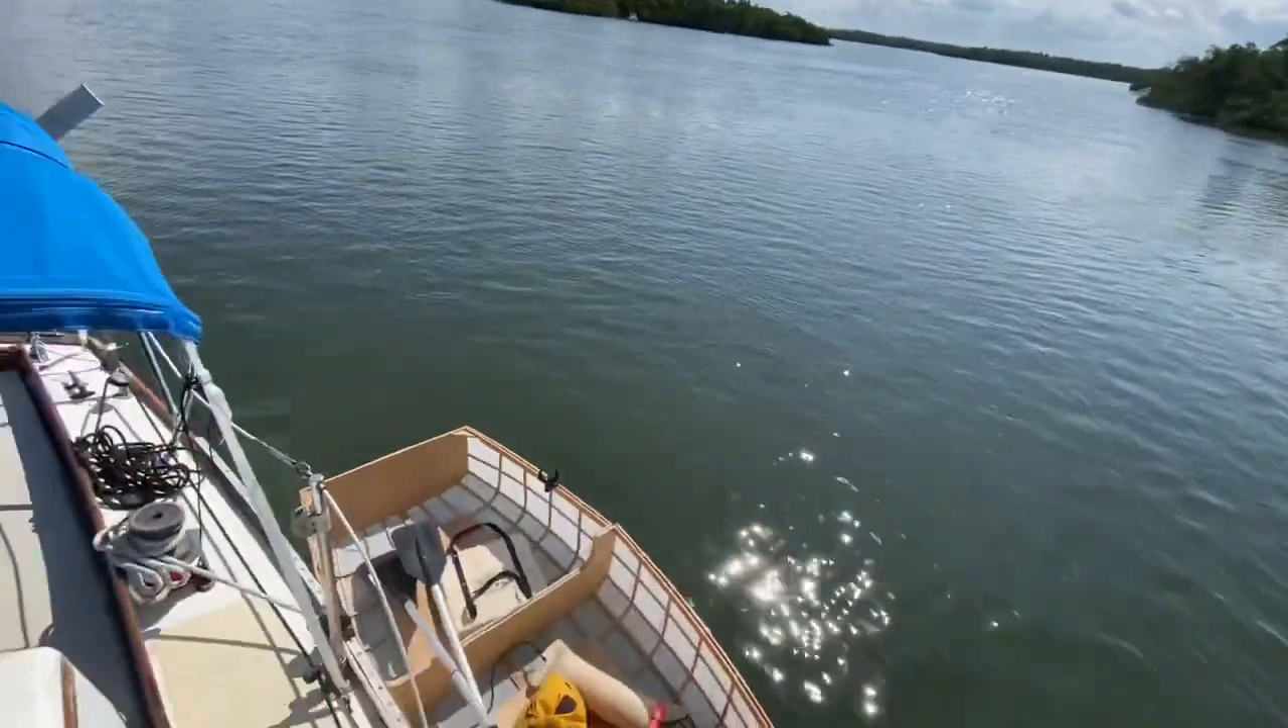I got the dinghy all assembled.